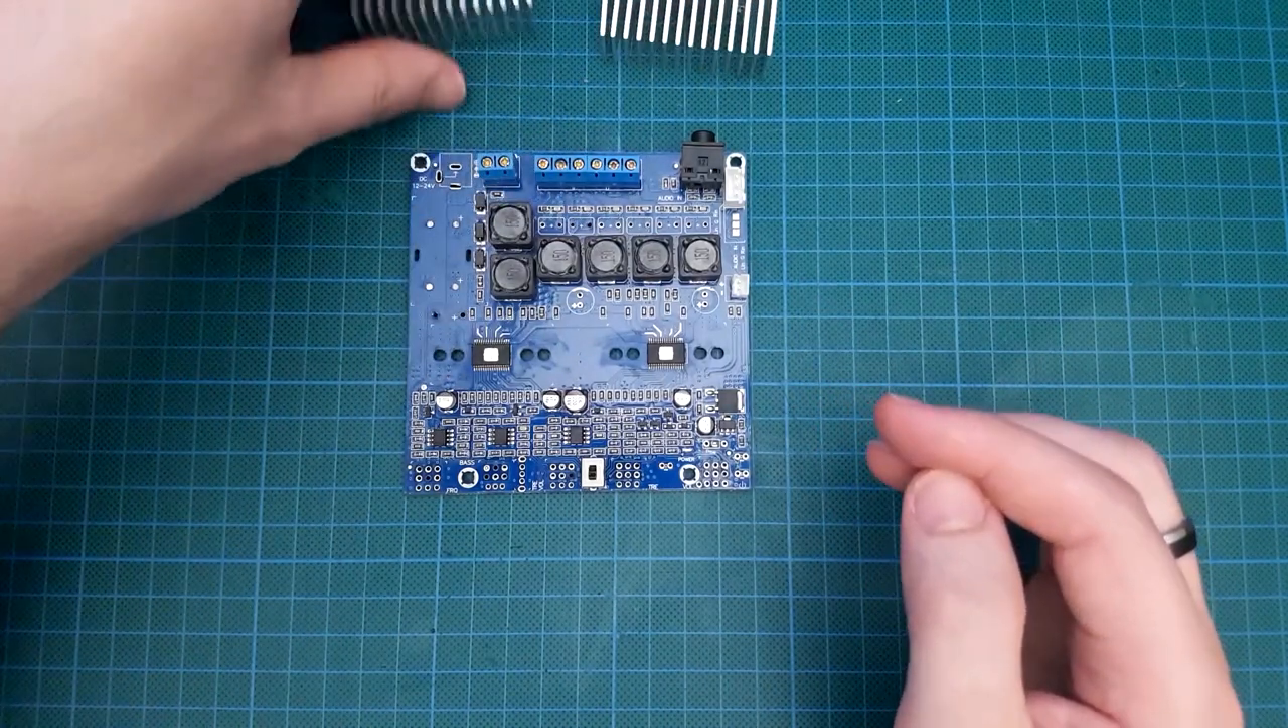You can see here the two heatsinks have been removed from the board there.